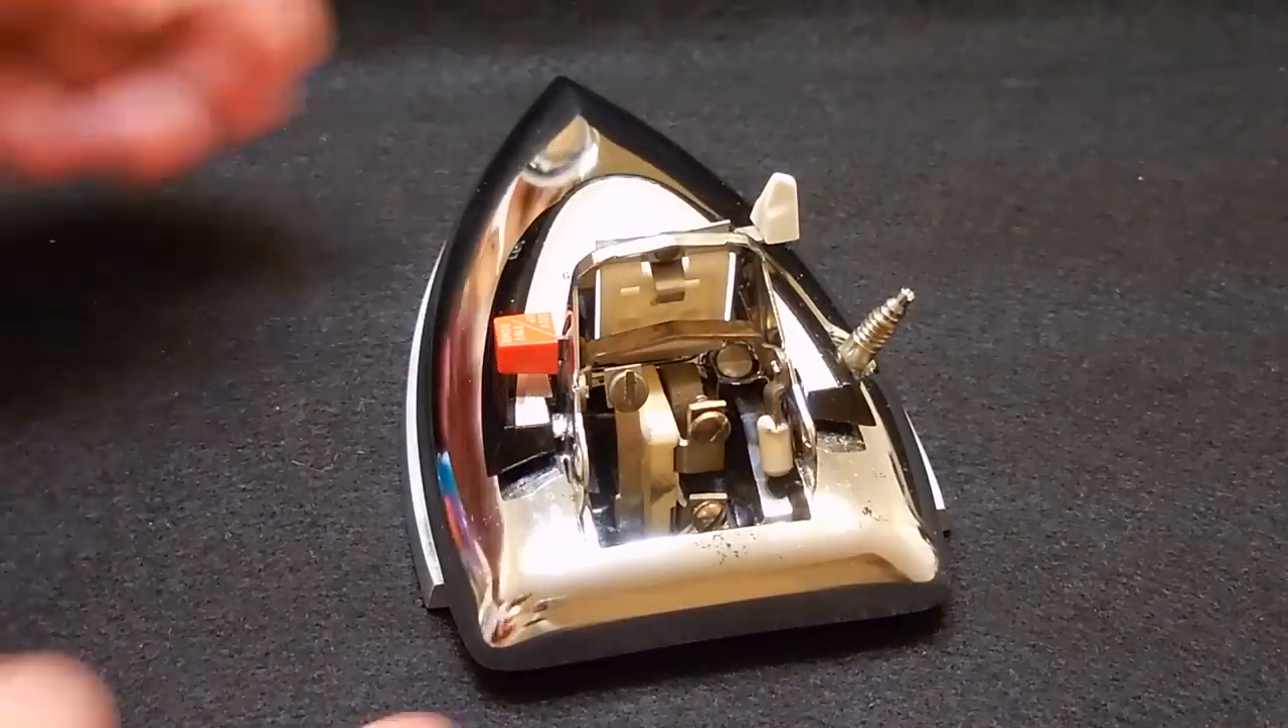Right here is a closer look at the iron without the handle.